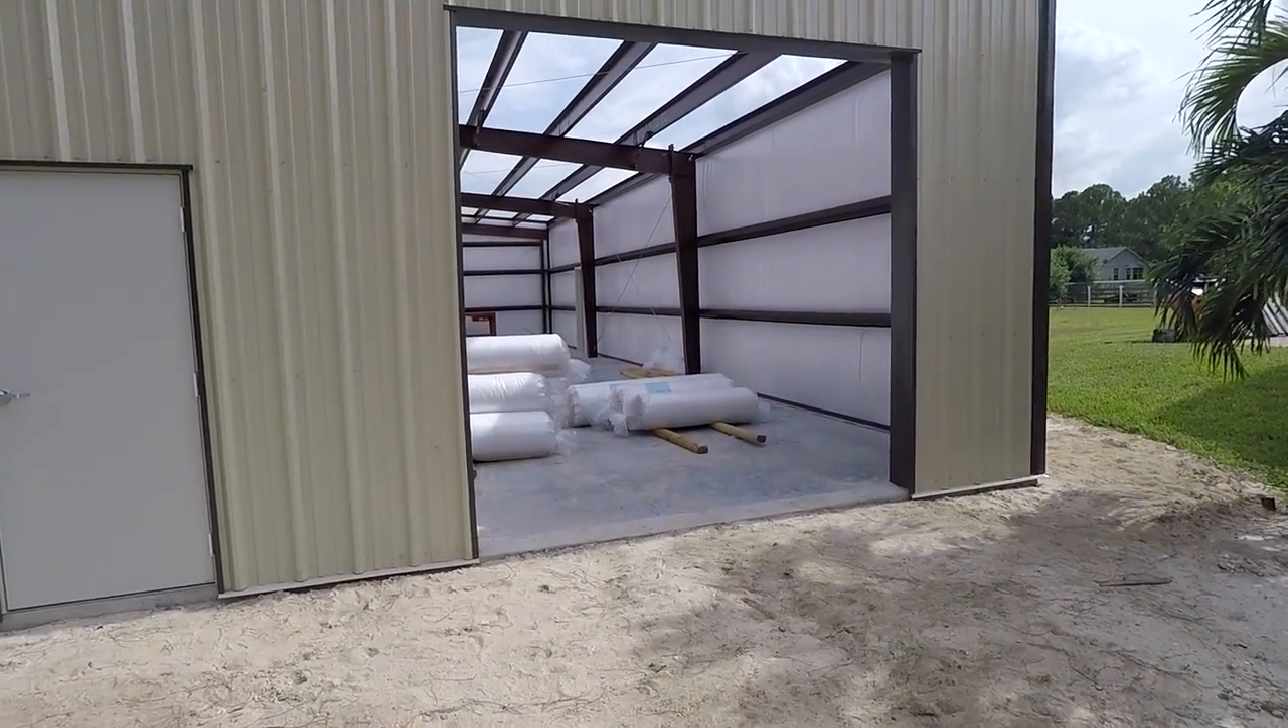The bulk of the building is assembled Obviously we have no roof yet.